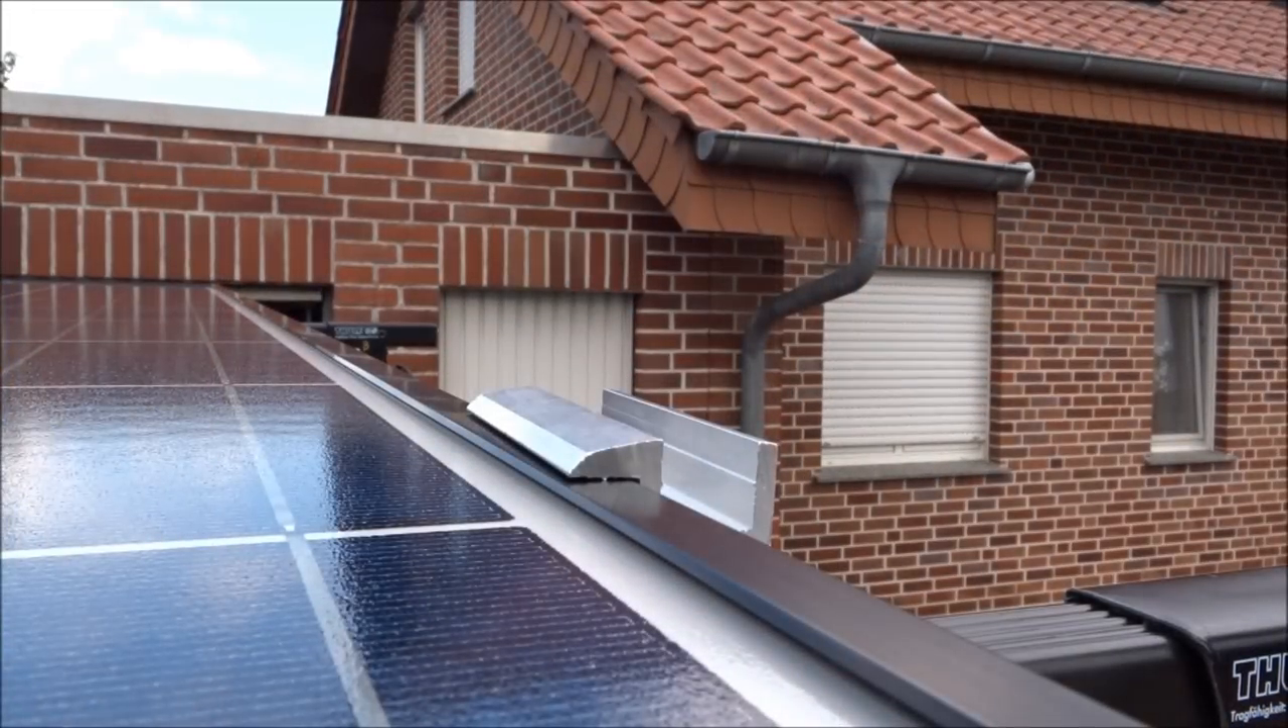Ja, Paneele ist drauf, ging auch ganz gut alleine.